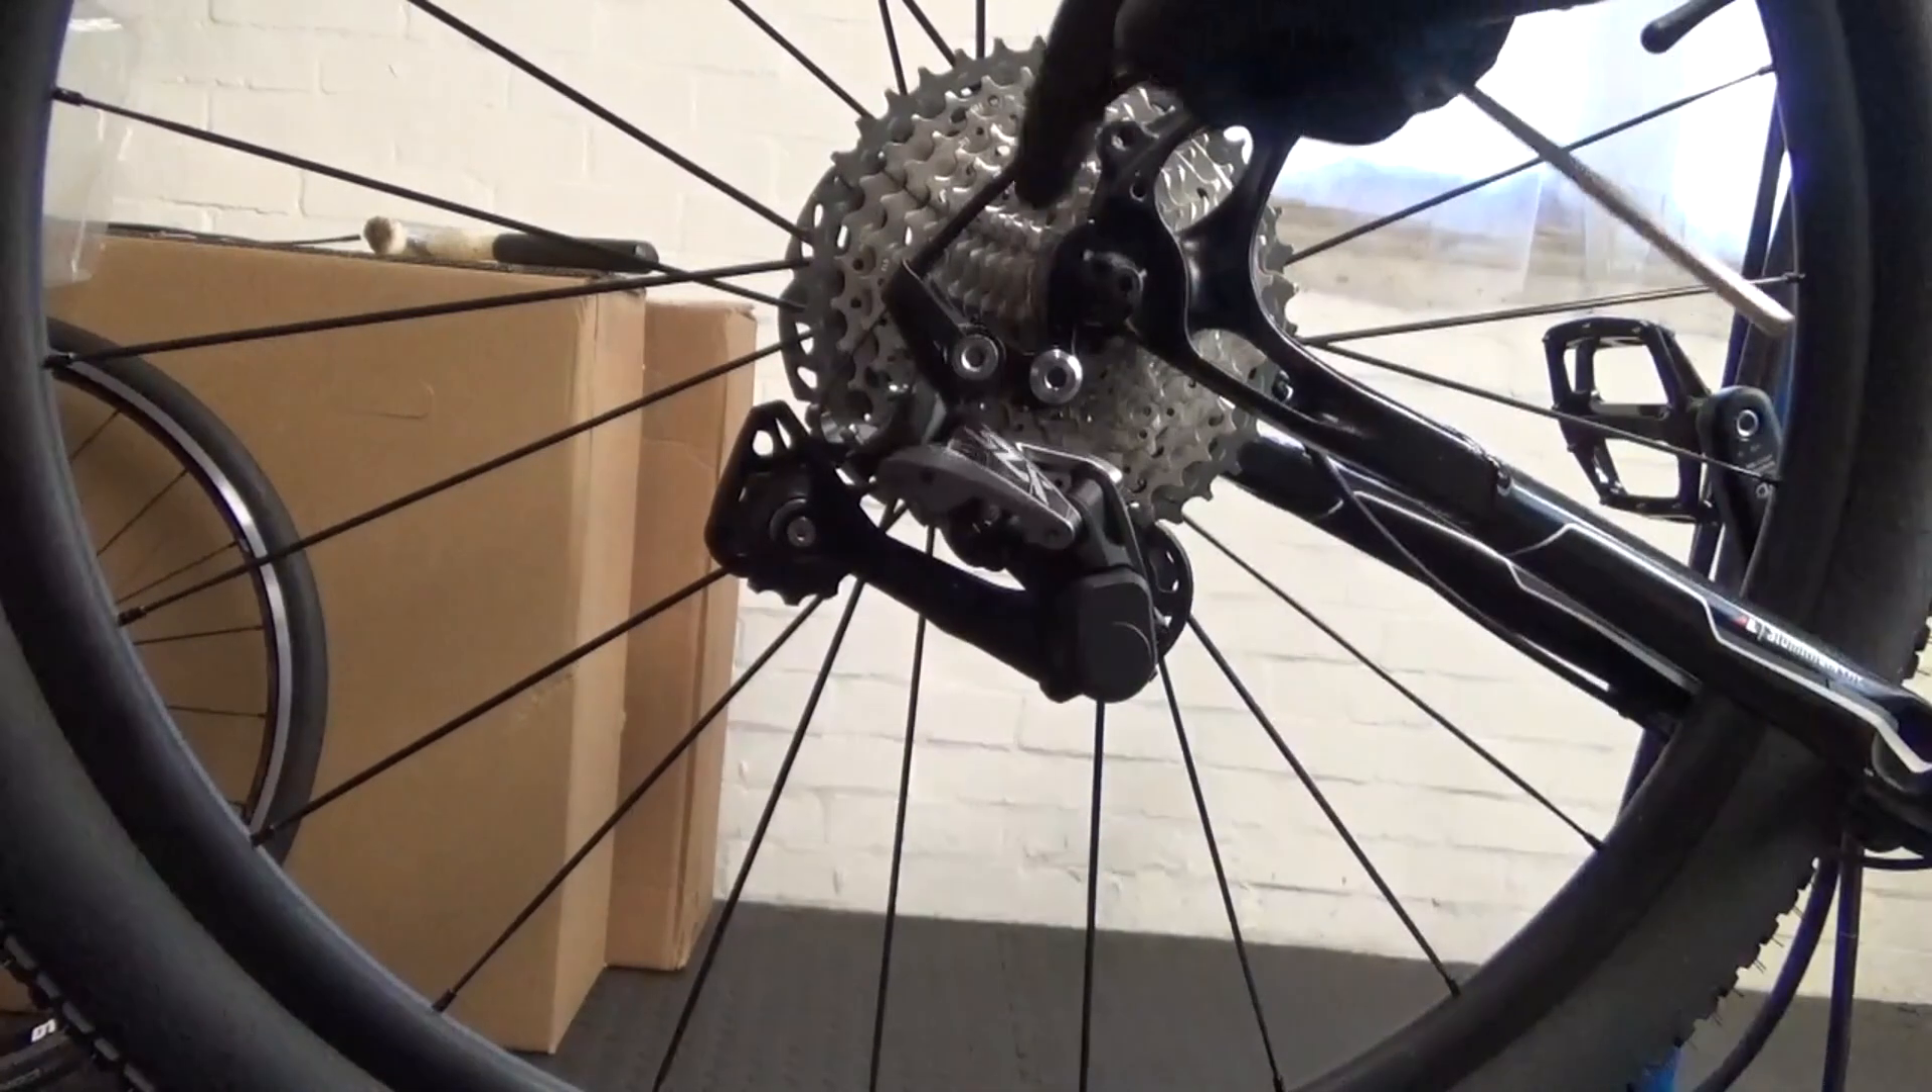Right, so we've removed the chain from the bike as you can see.